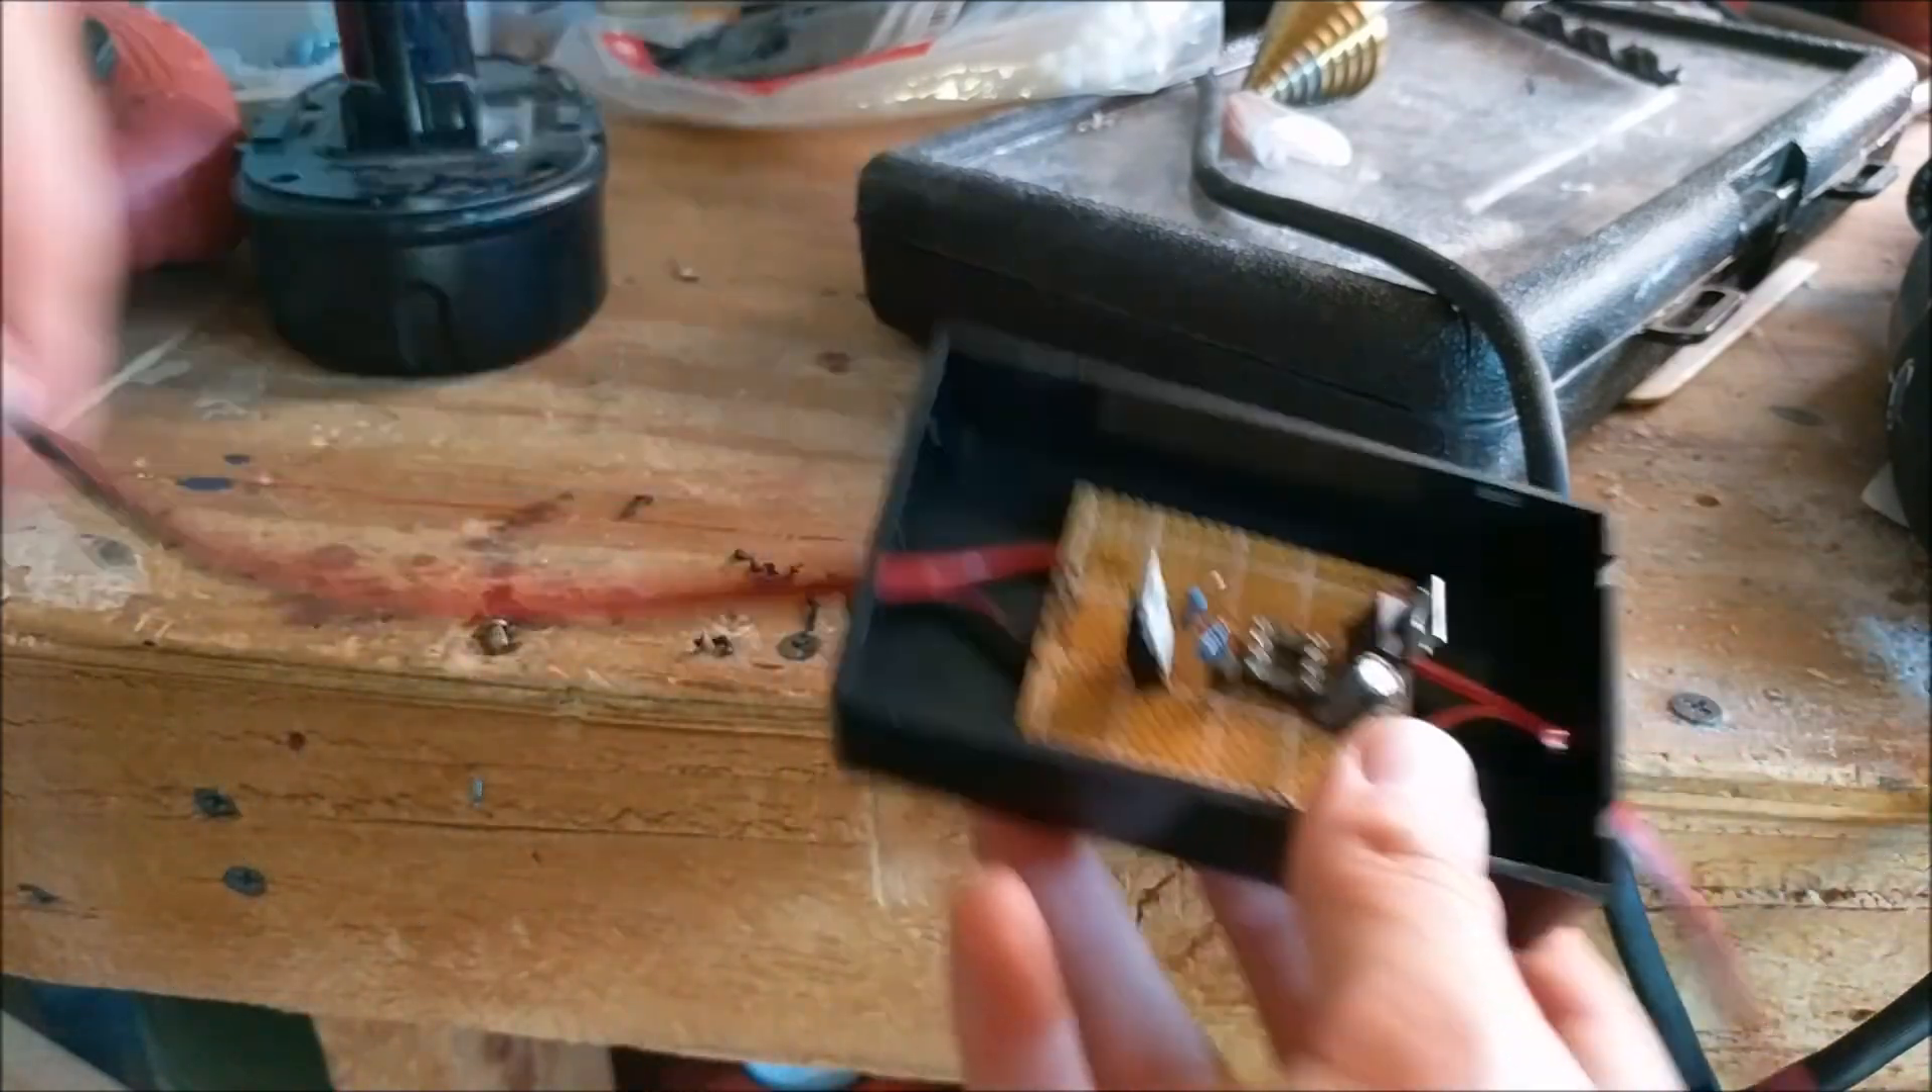As you can see this board is now inside here and both wires are threaded through each of the holes to go to the respective positions on whatever it is being hooked on to.